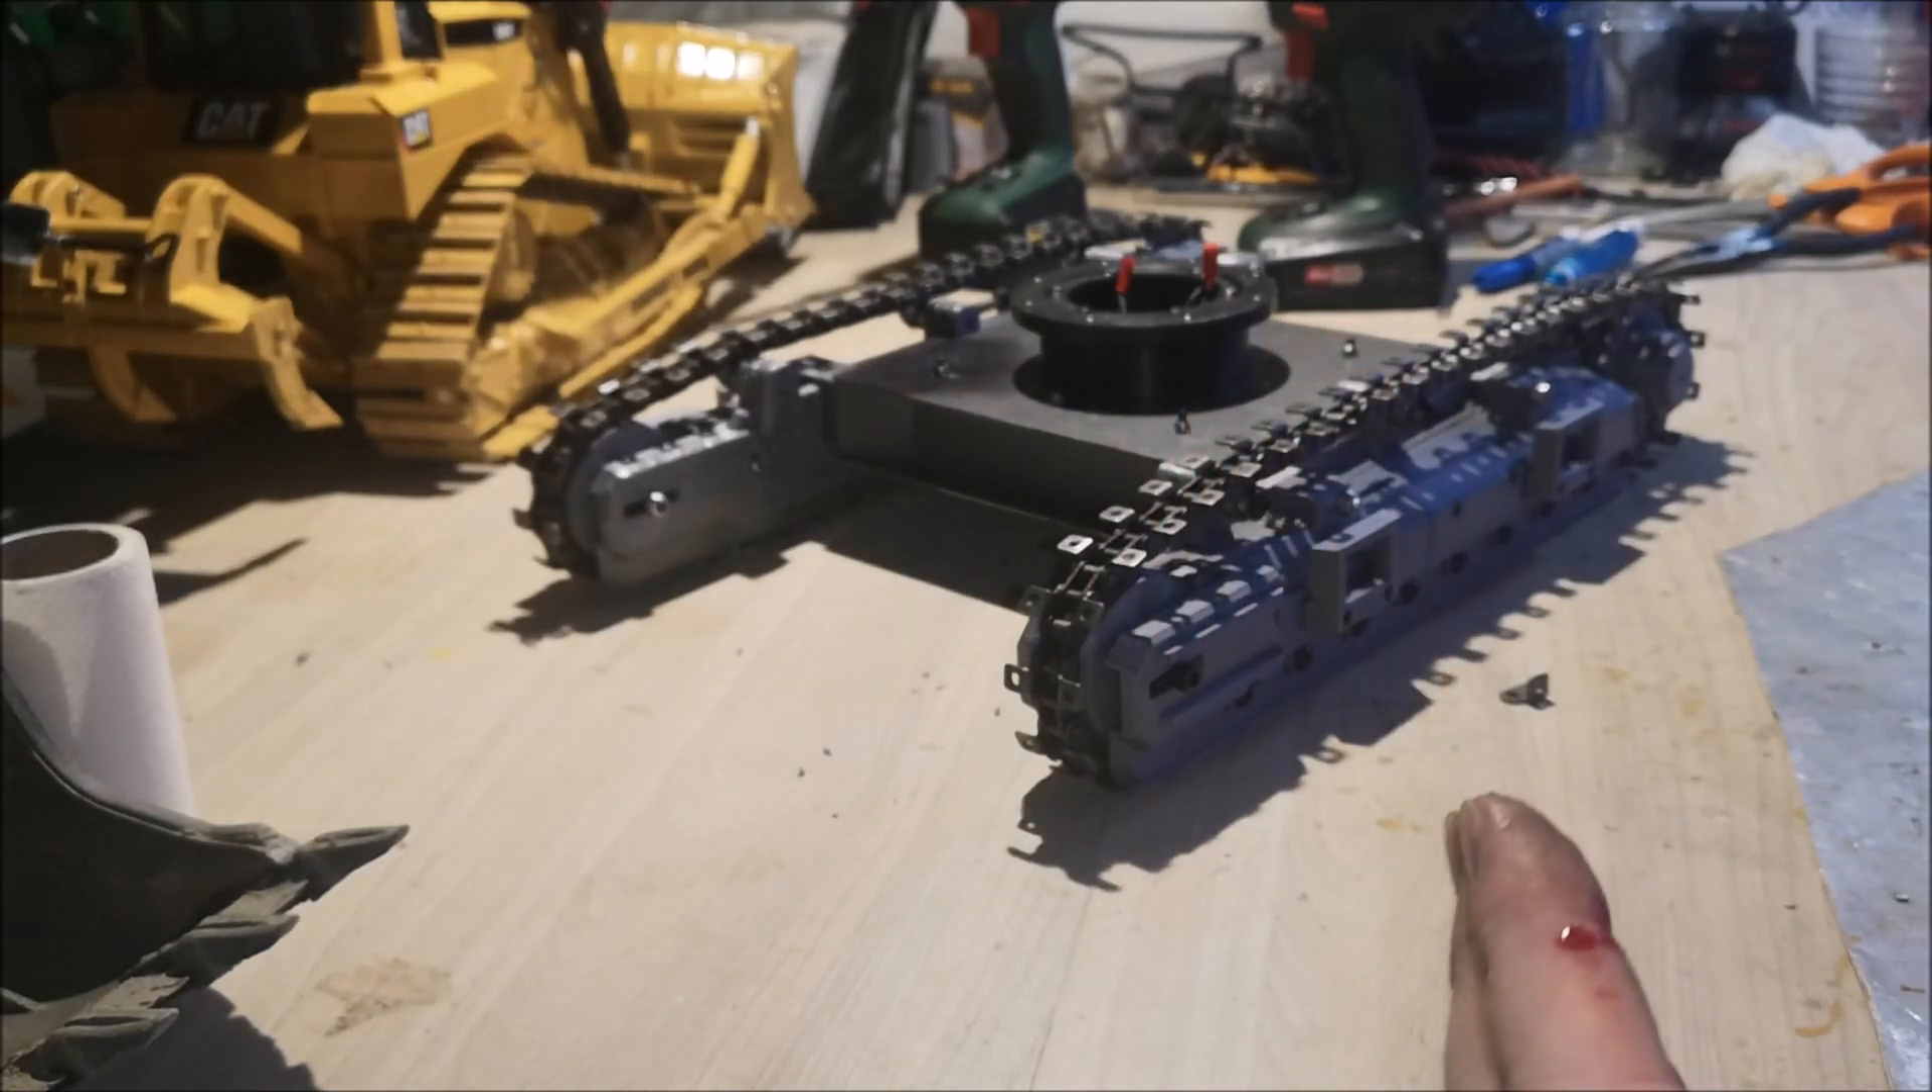The chain is mounted.